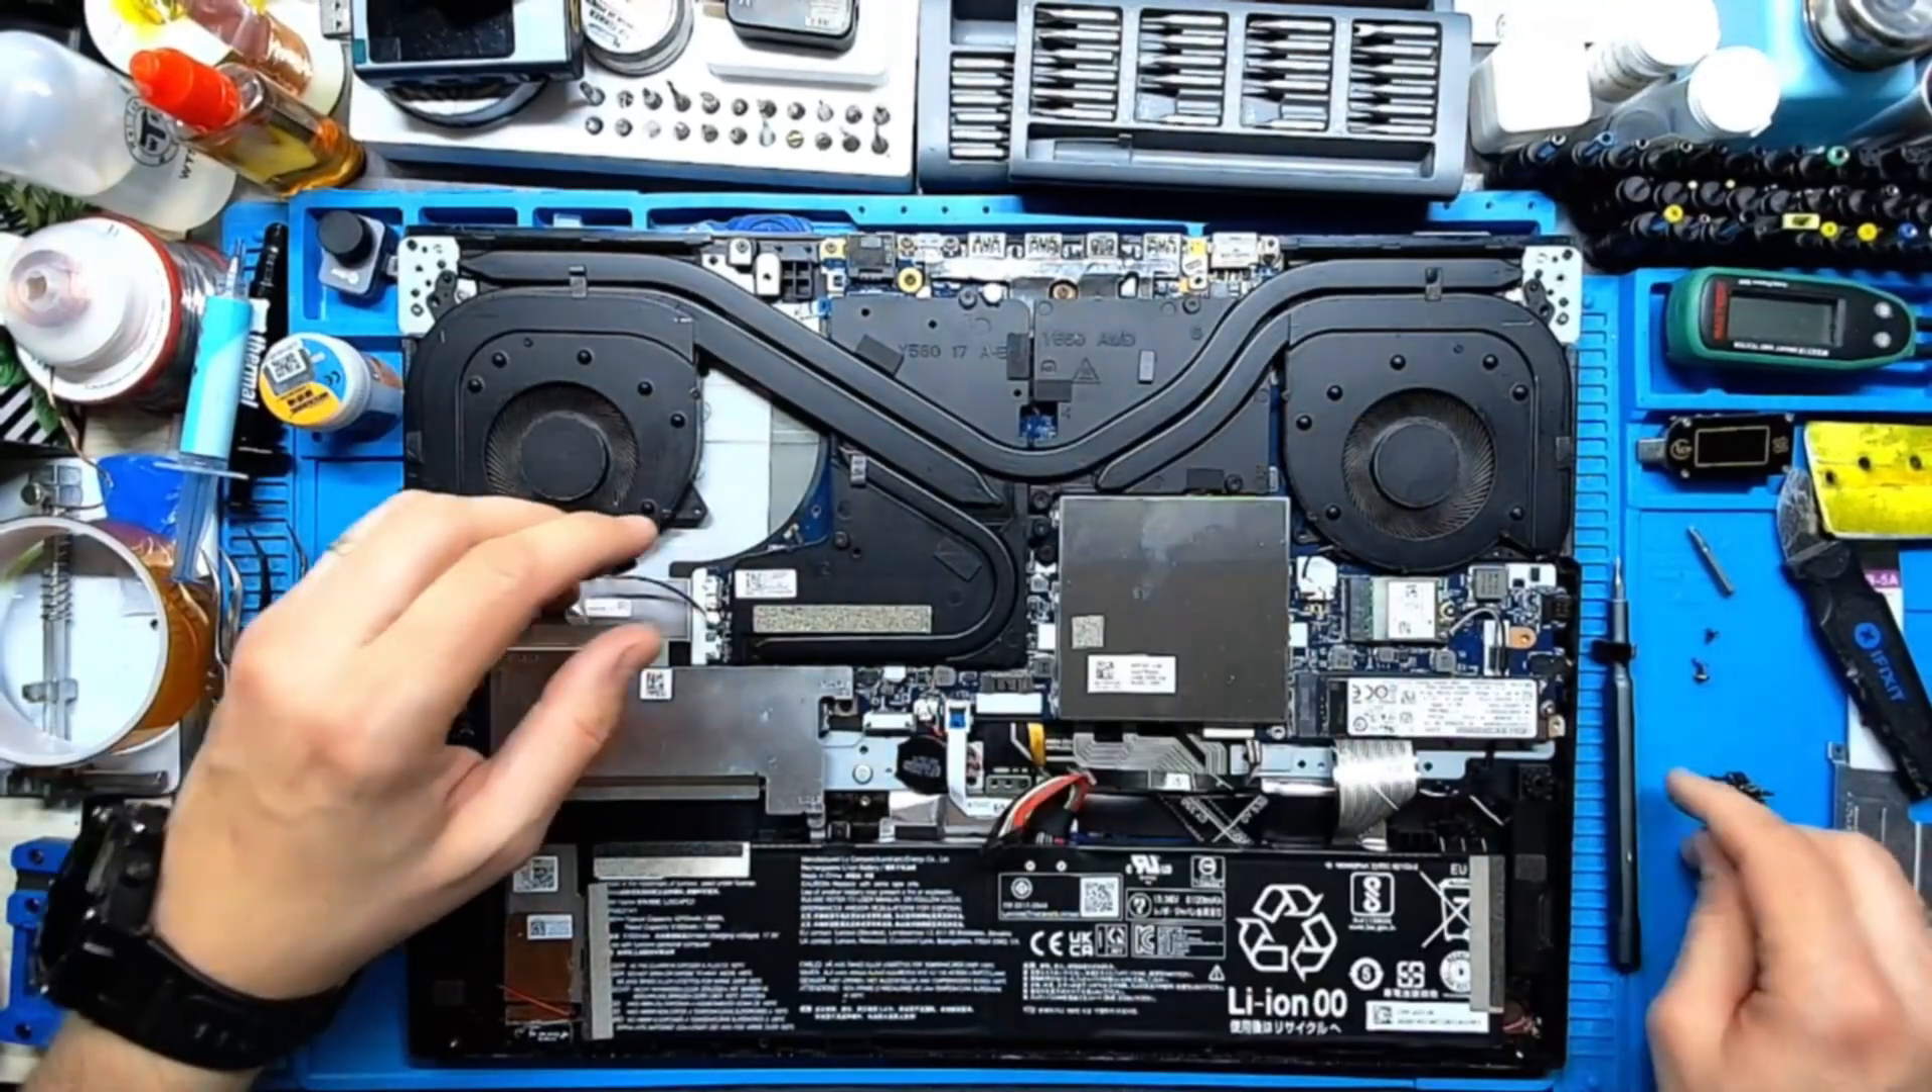So the heatsink is back in place.